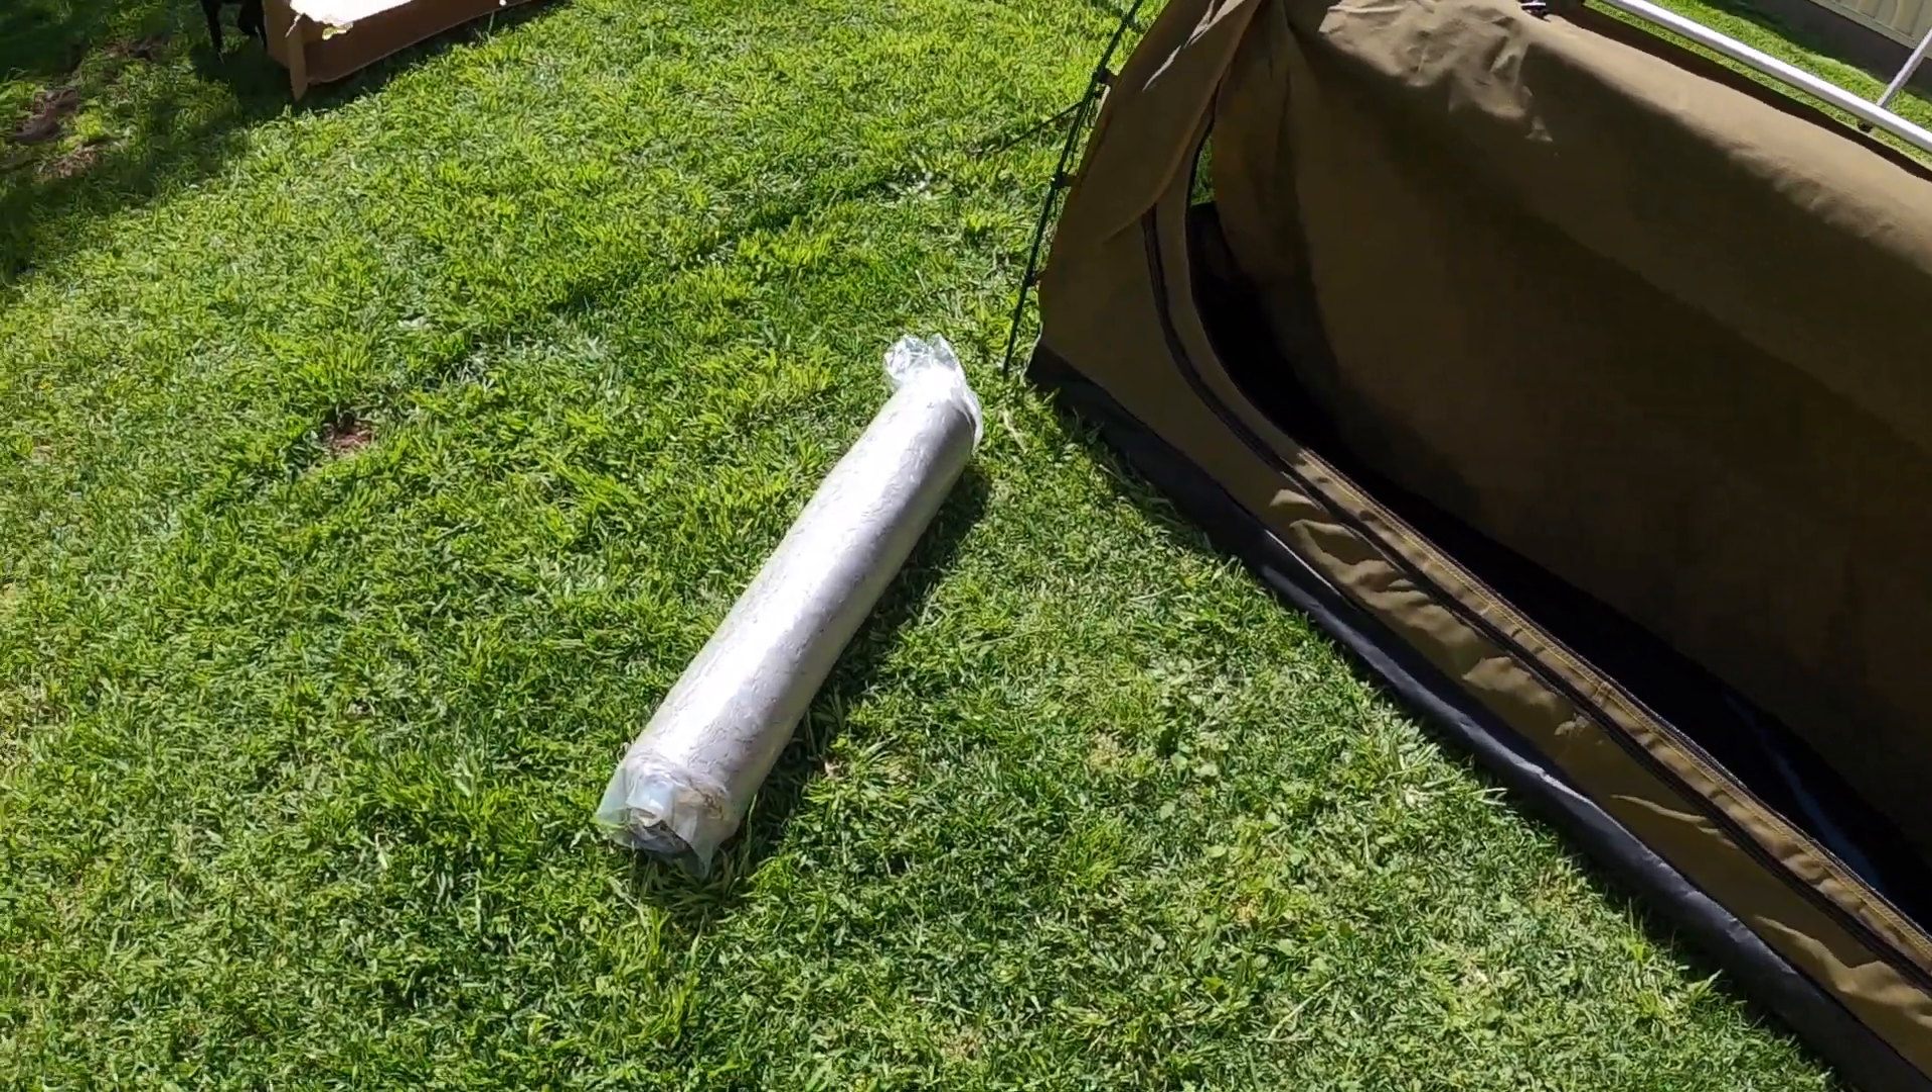Still haven't put the mattress in yet.